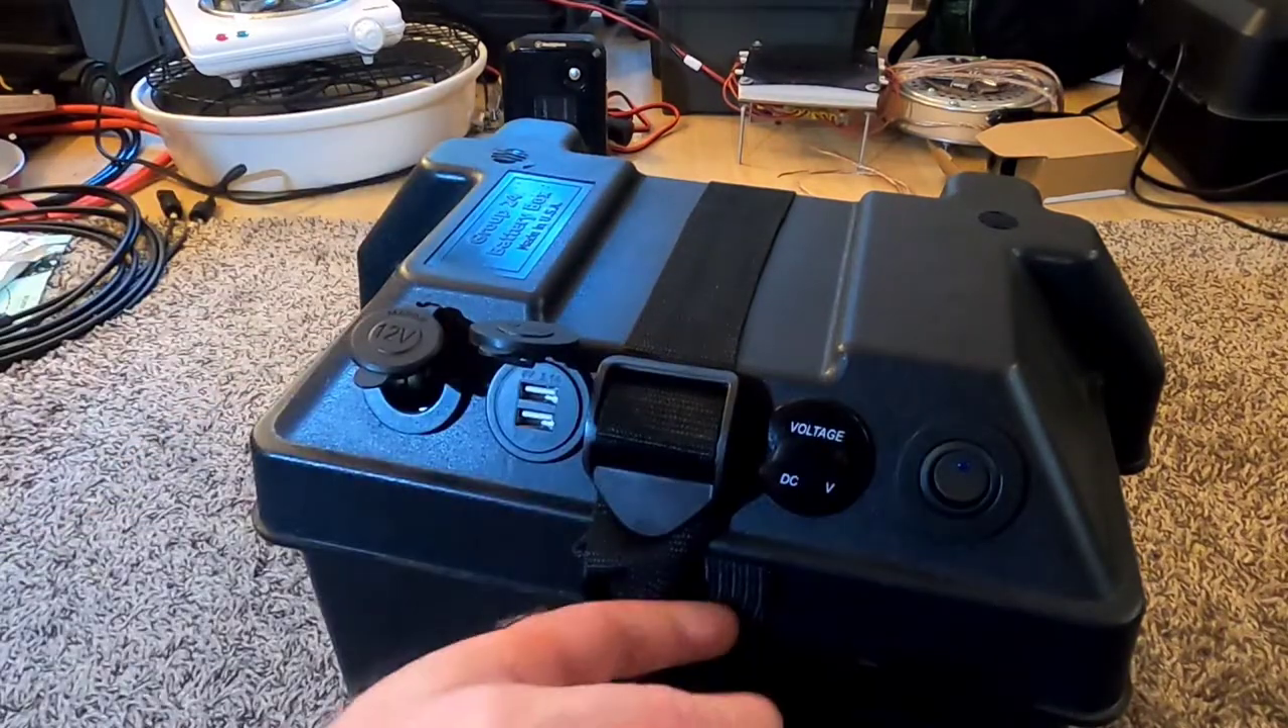All right so like I say I just put the strapping on as you can see it kind of sits in the middle here nicely and I just tied up the end.